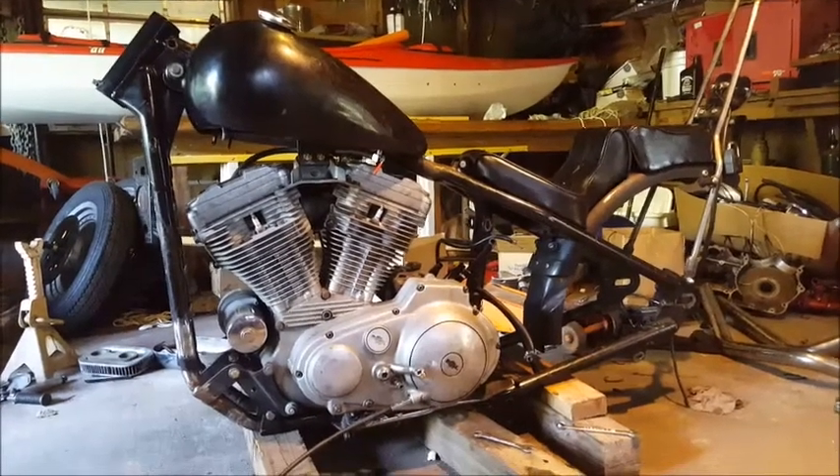Right now the bike is not put back together yet.